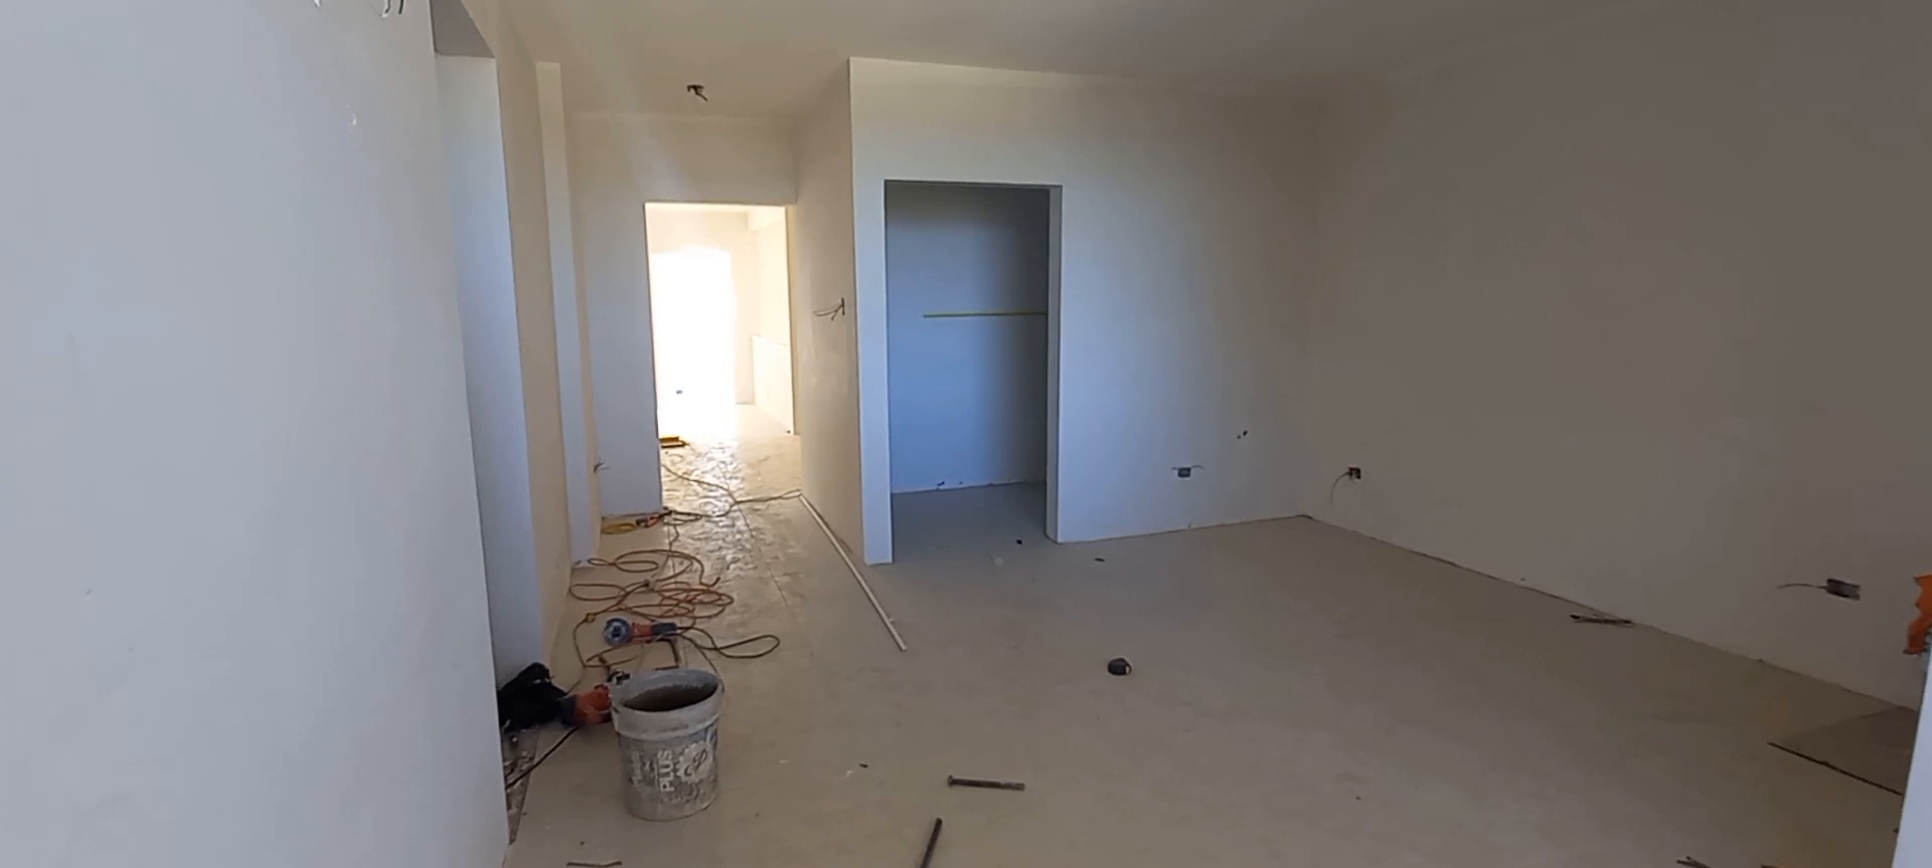Ya empiezan a hacer falta algunas cosas. Puertas, ventanas. Que esos son los últimos detalles.